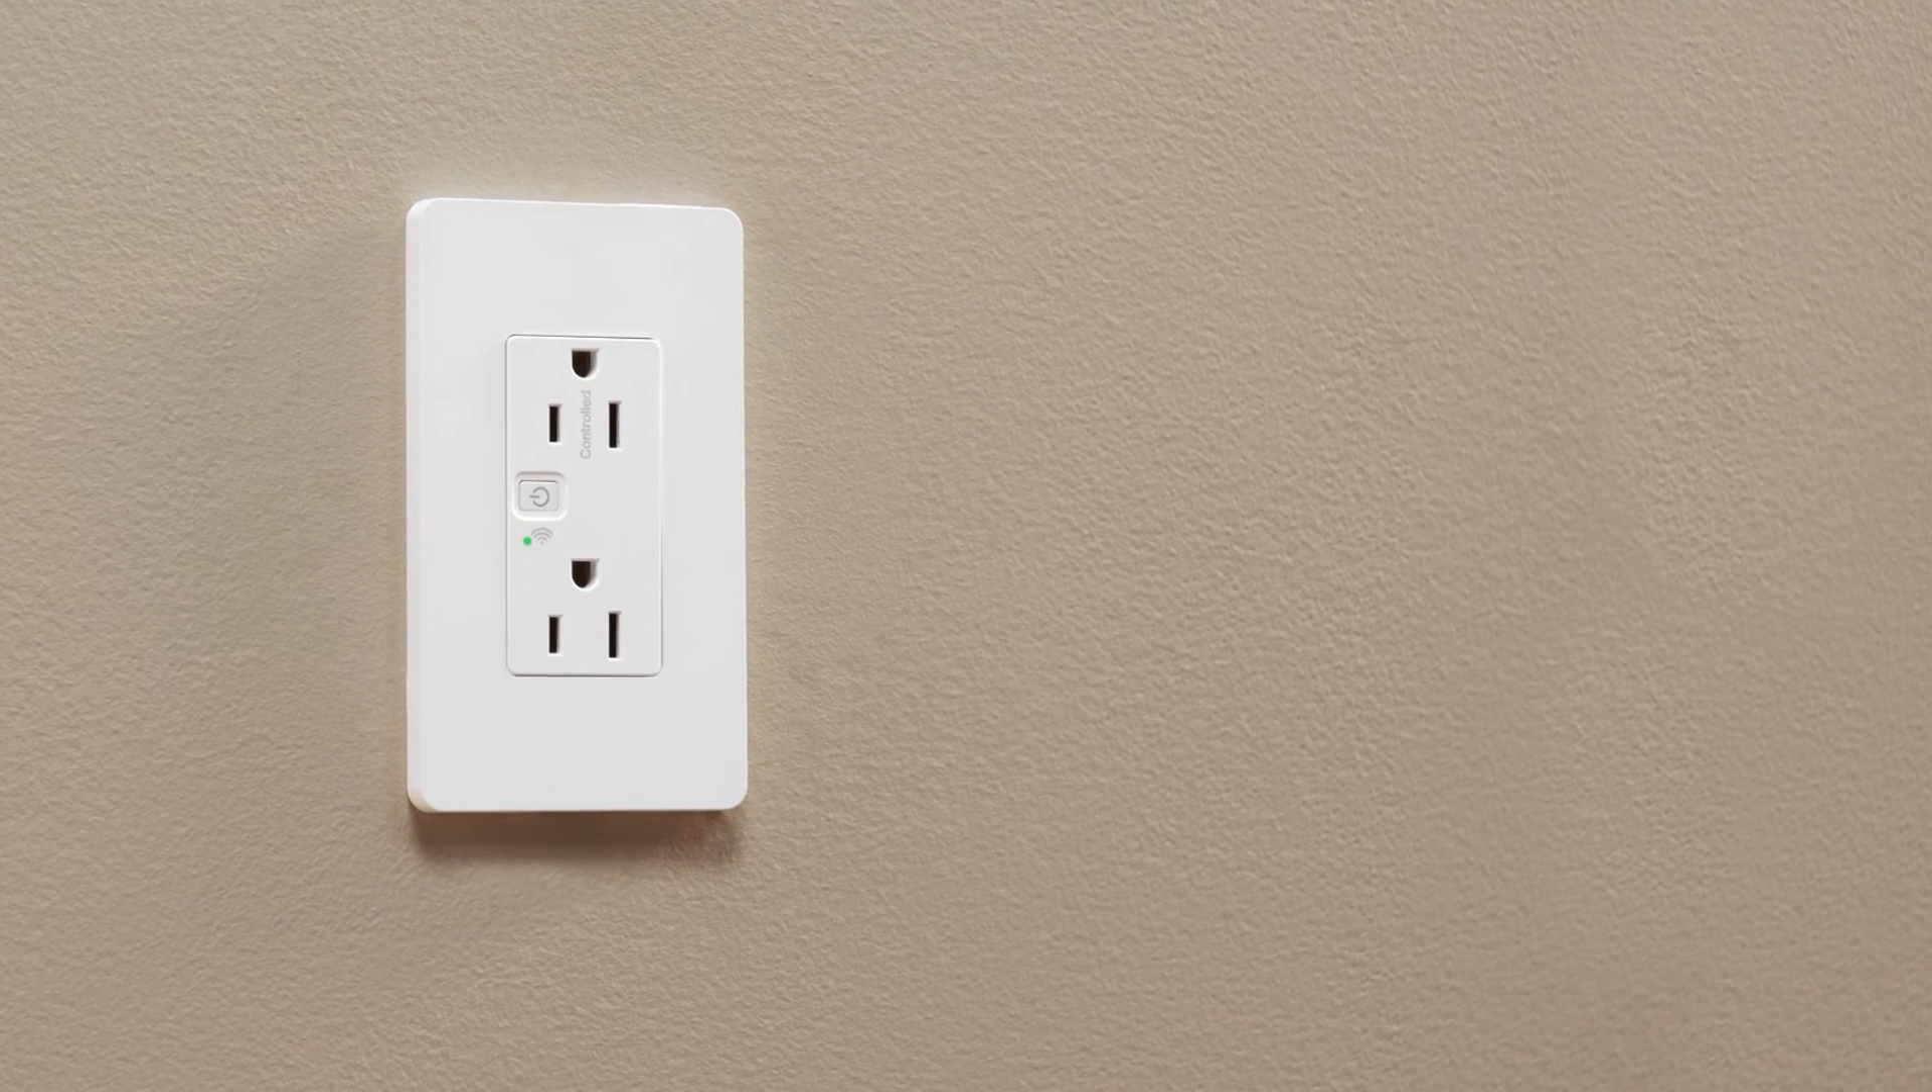The installation of the Square -D Wi -Fi receptacle is now complete.